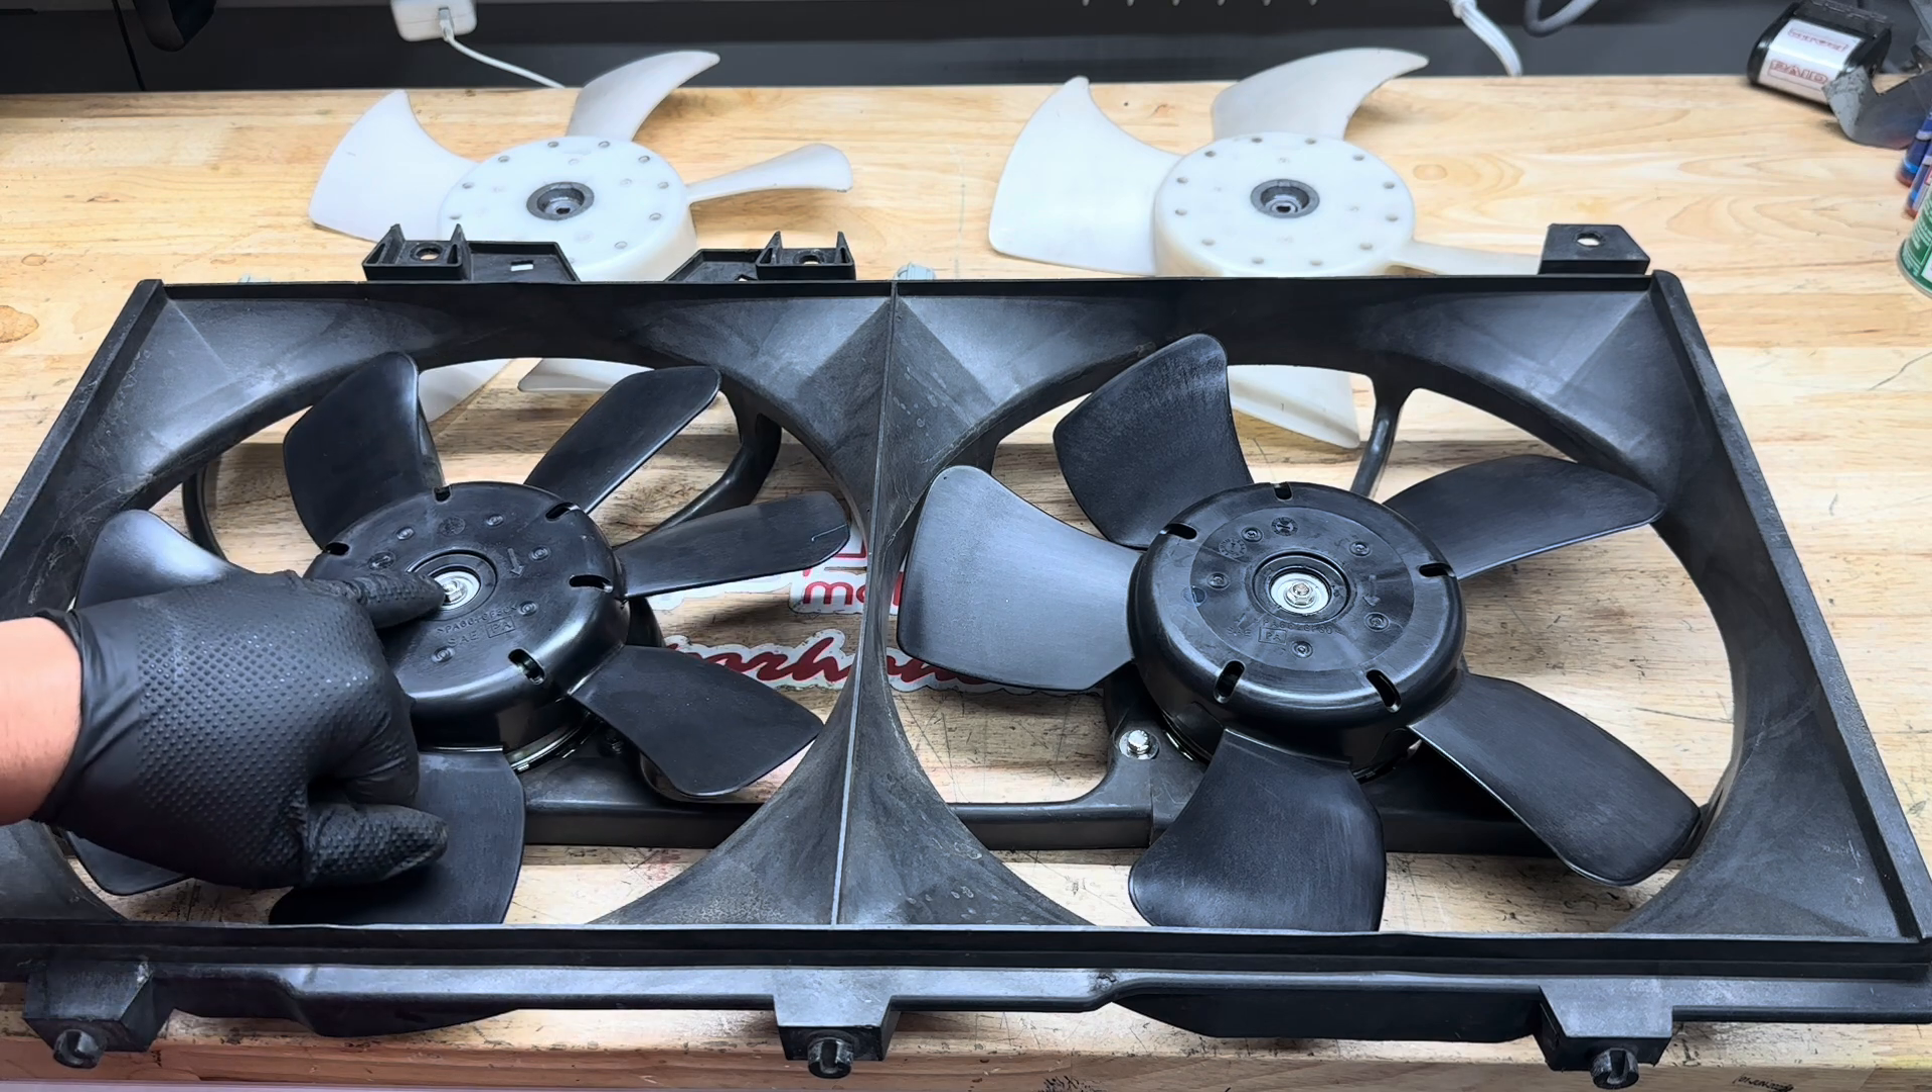All right so we got the fan blades put on.